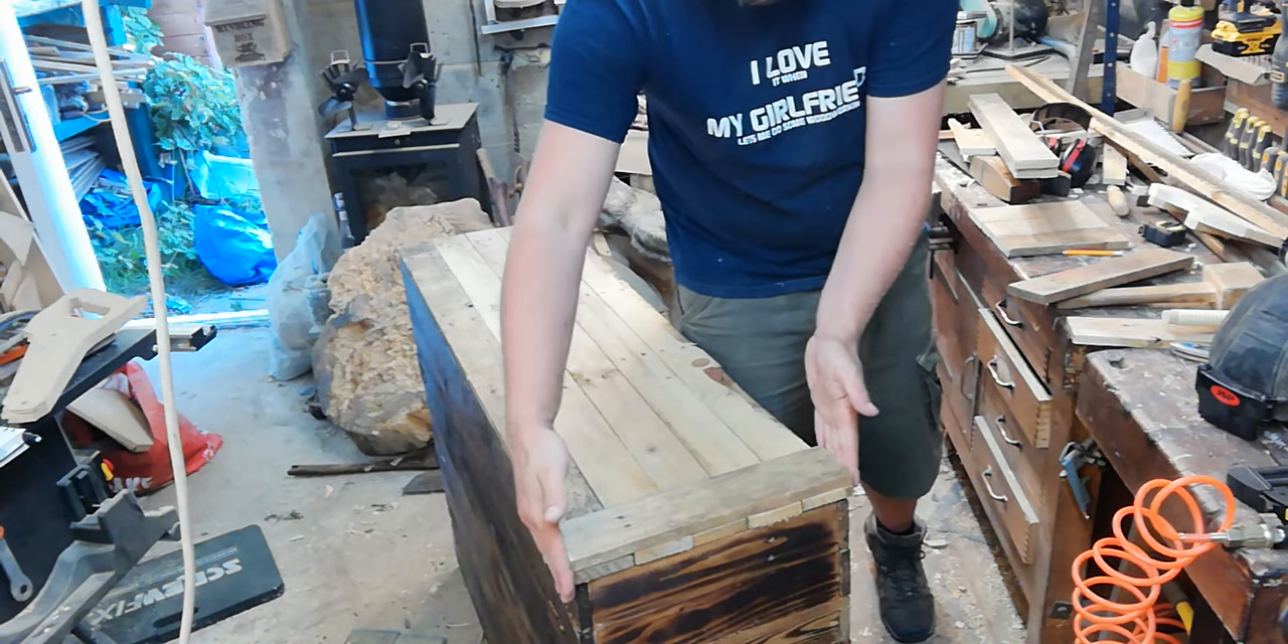So putting together the top then all i've done is i've put one two three four five boards along the top to the same width.